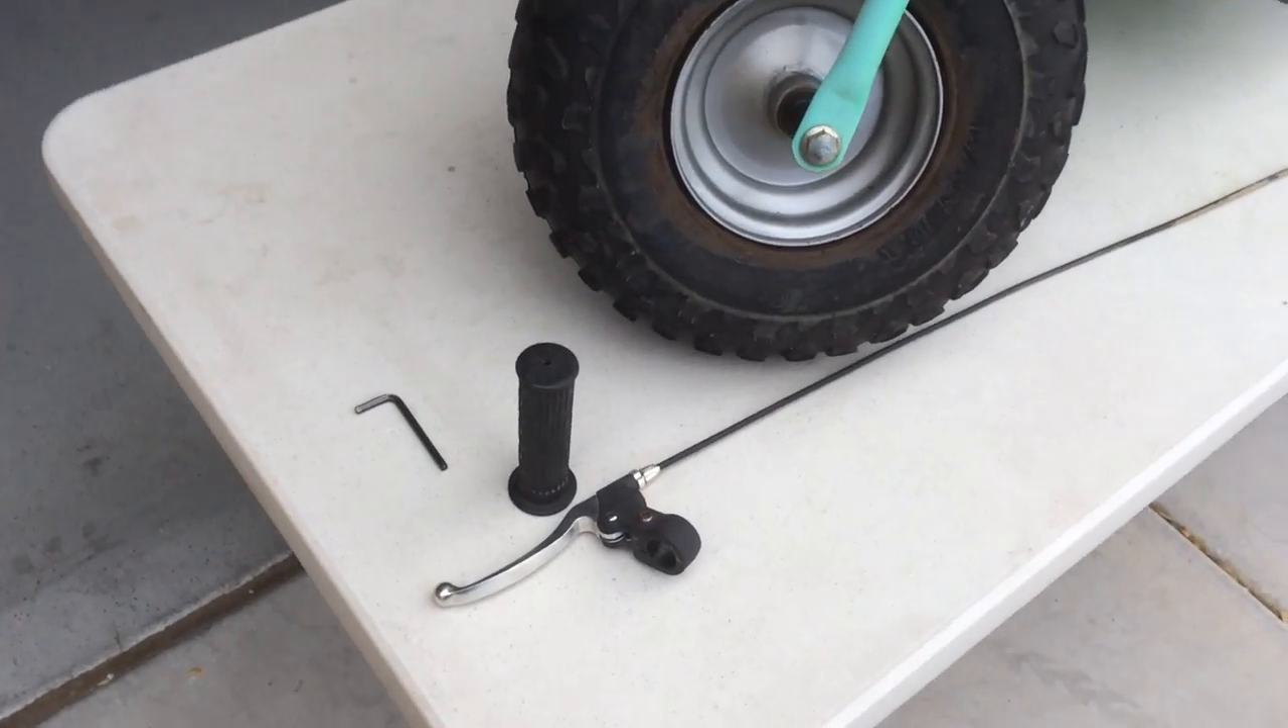I've cut all the zip ties that were around the cabling. I've removed the brake from the left handle and along with the grip.